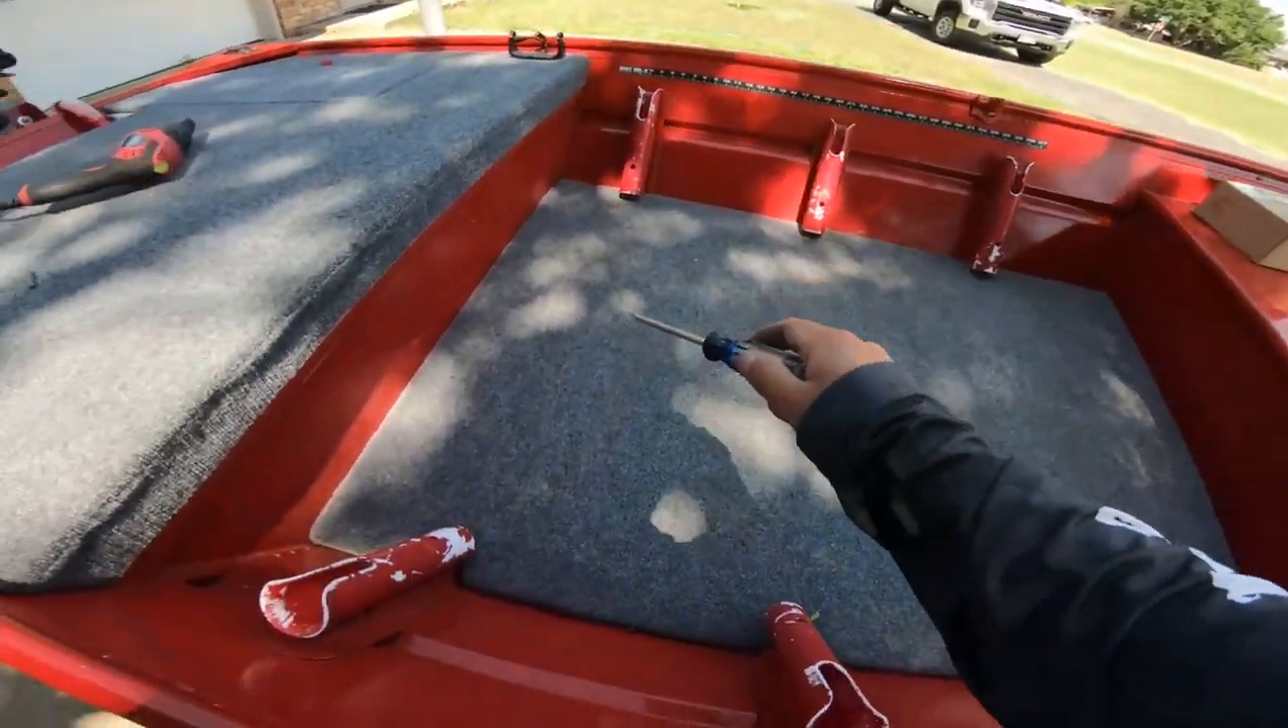Got to take off all of these rod holders. That's what's holding this floor in.